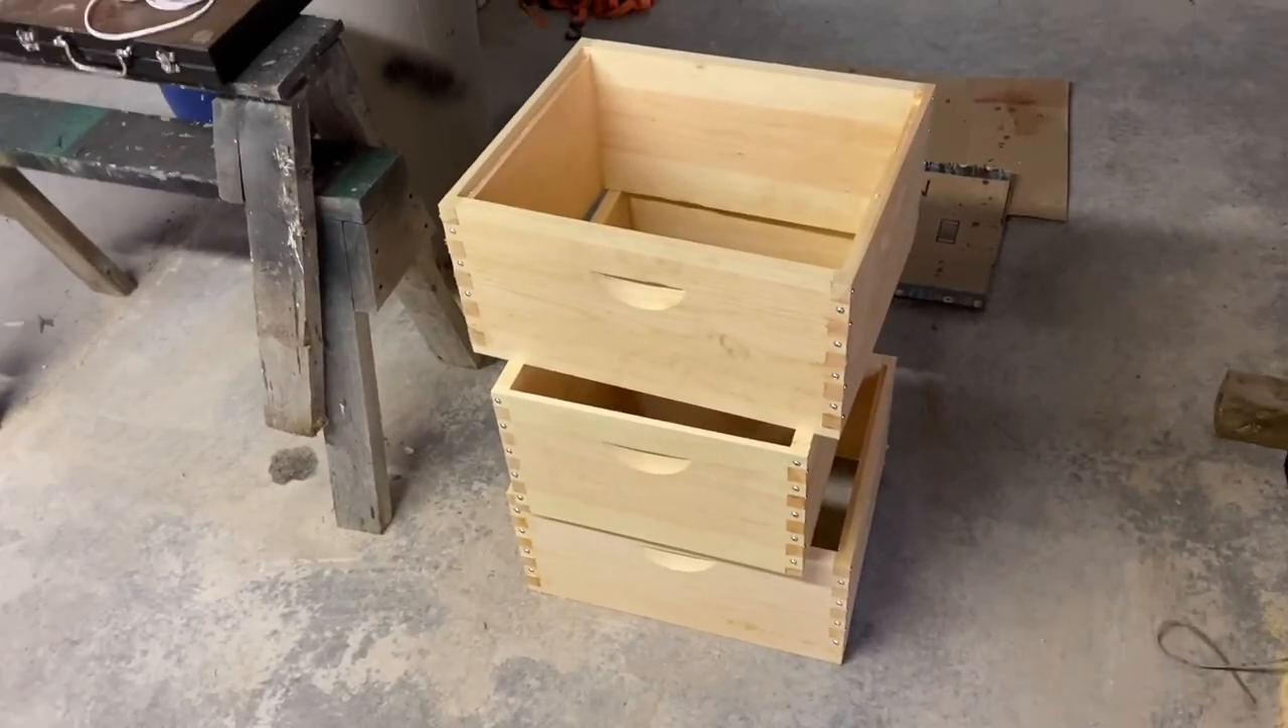So i have now assembled three of these boxes.